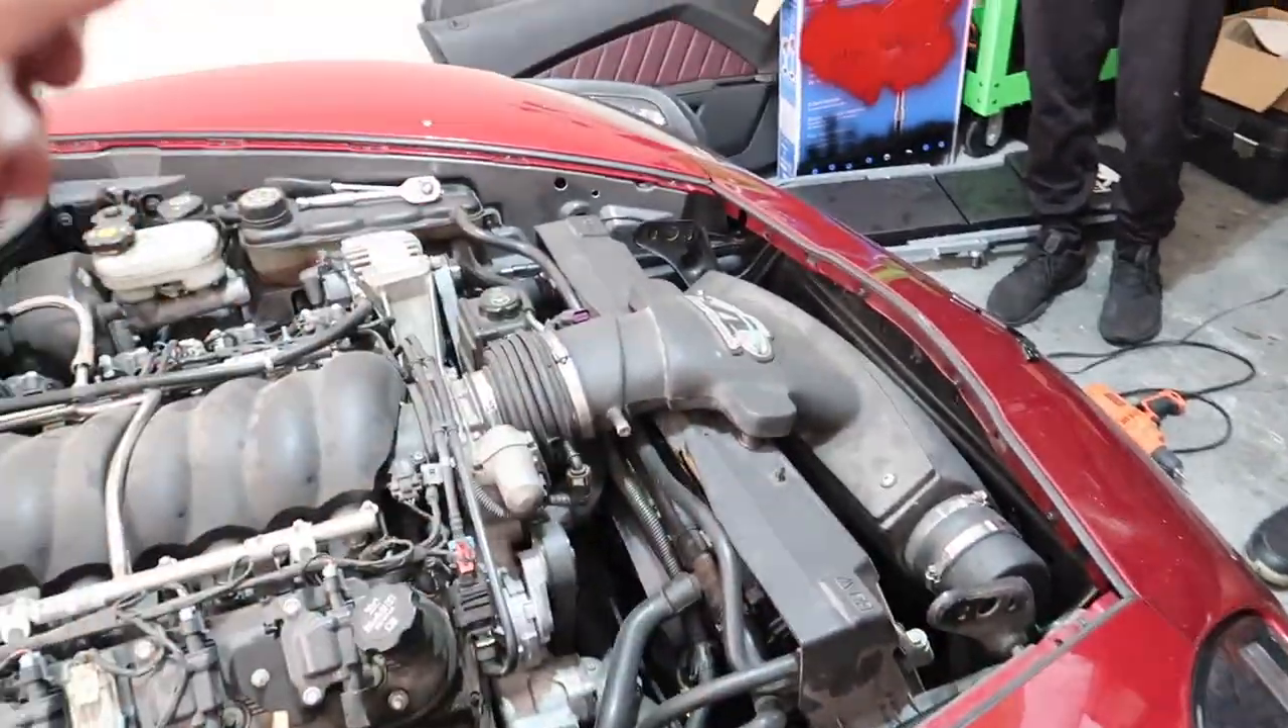We'll get into the details later but we already got a head start we took the hood off.